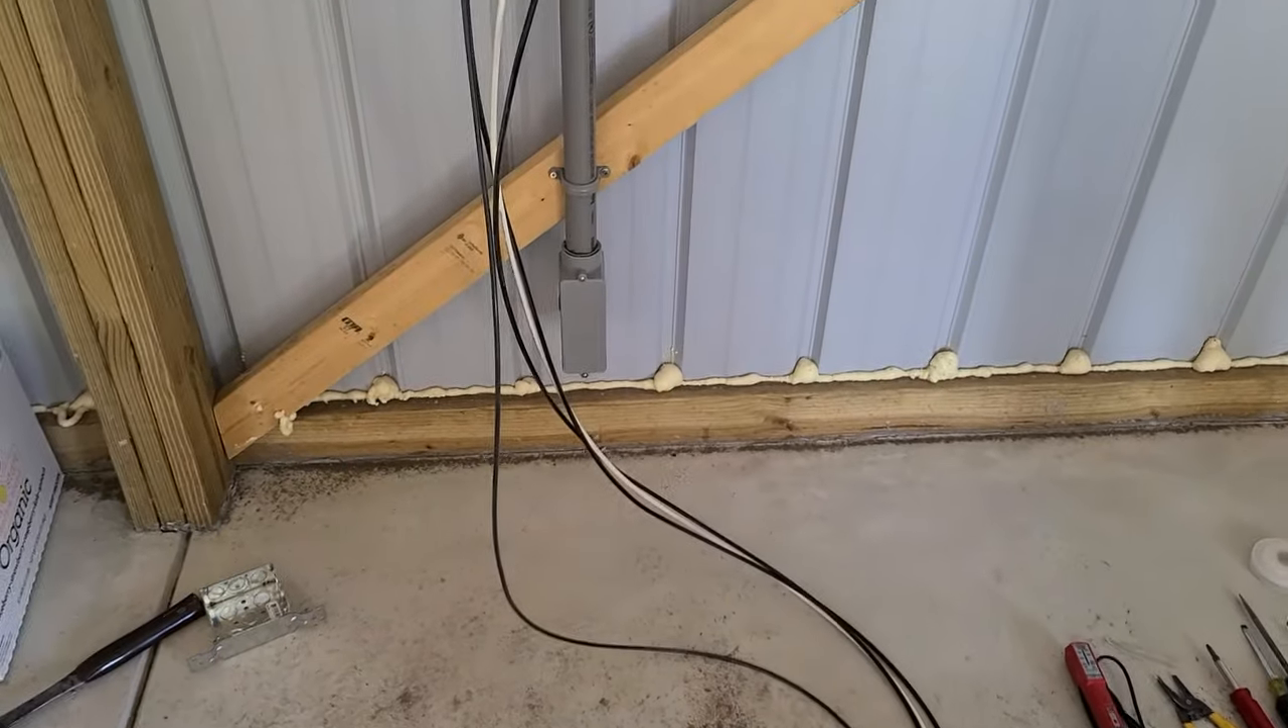As you can see here we have our wires already pulled and that video is already up on the channel.